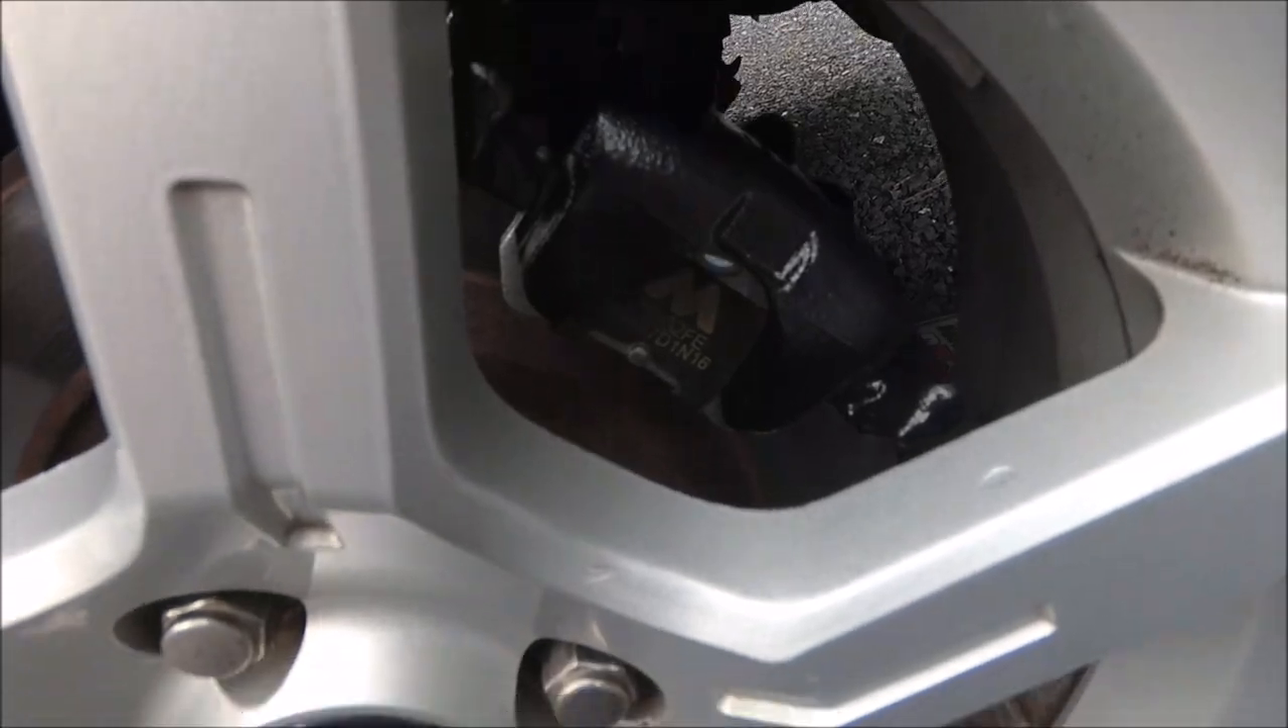So now I've got my wheel back on, and you can hopefully see in there what it looks like as a final product.